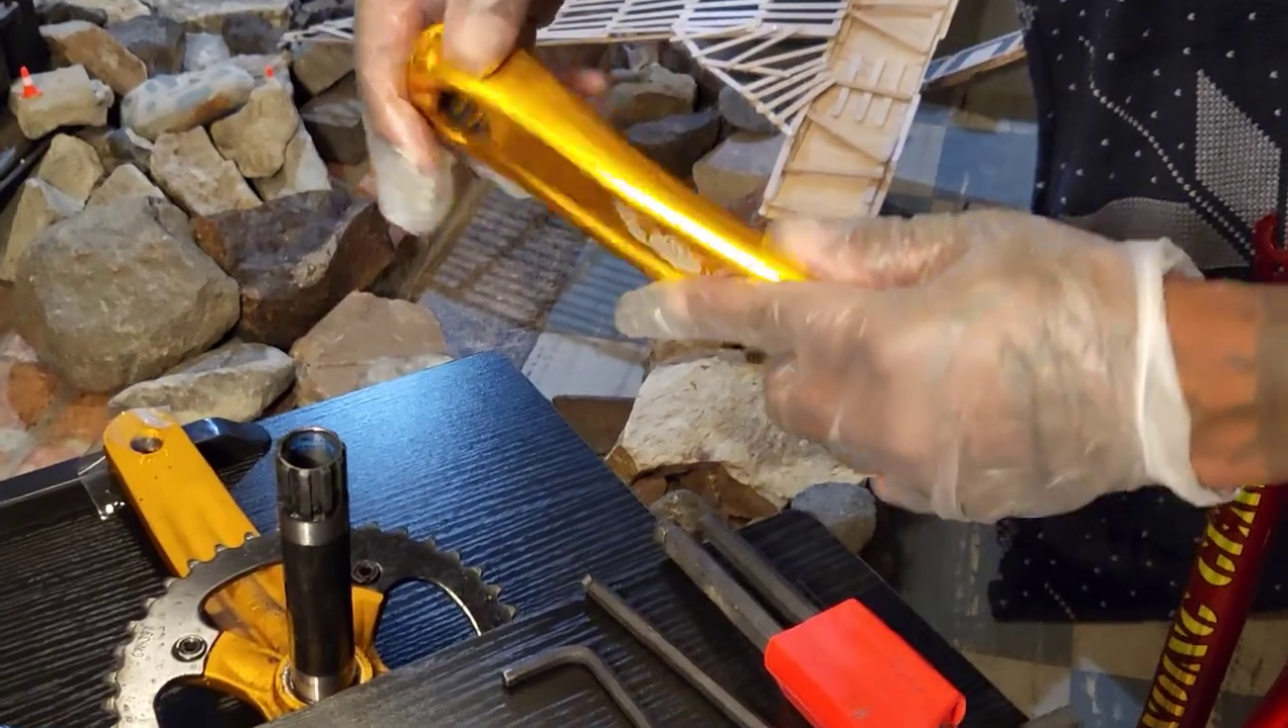As y 'all see, I got the cranks off.